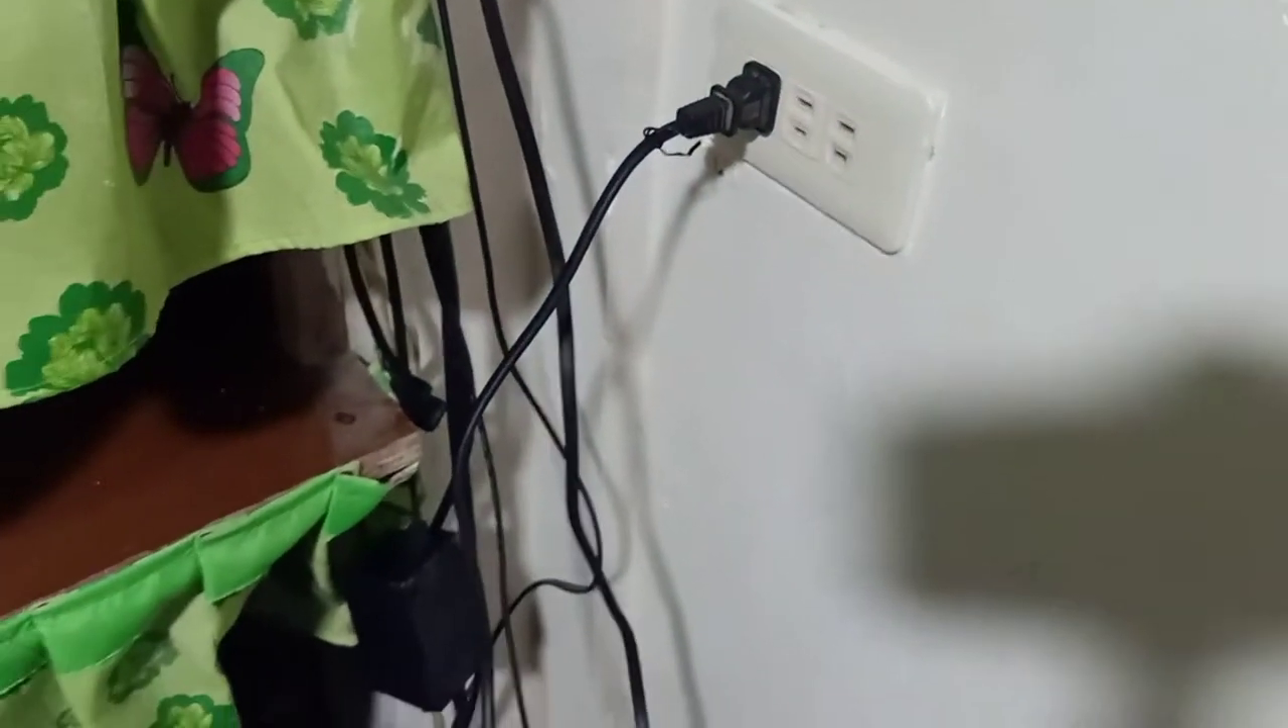Yan yung power outlet natin saksak natin si dyan okay nakasaksak na si dyan.